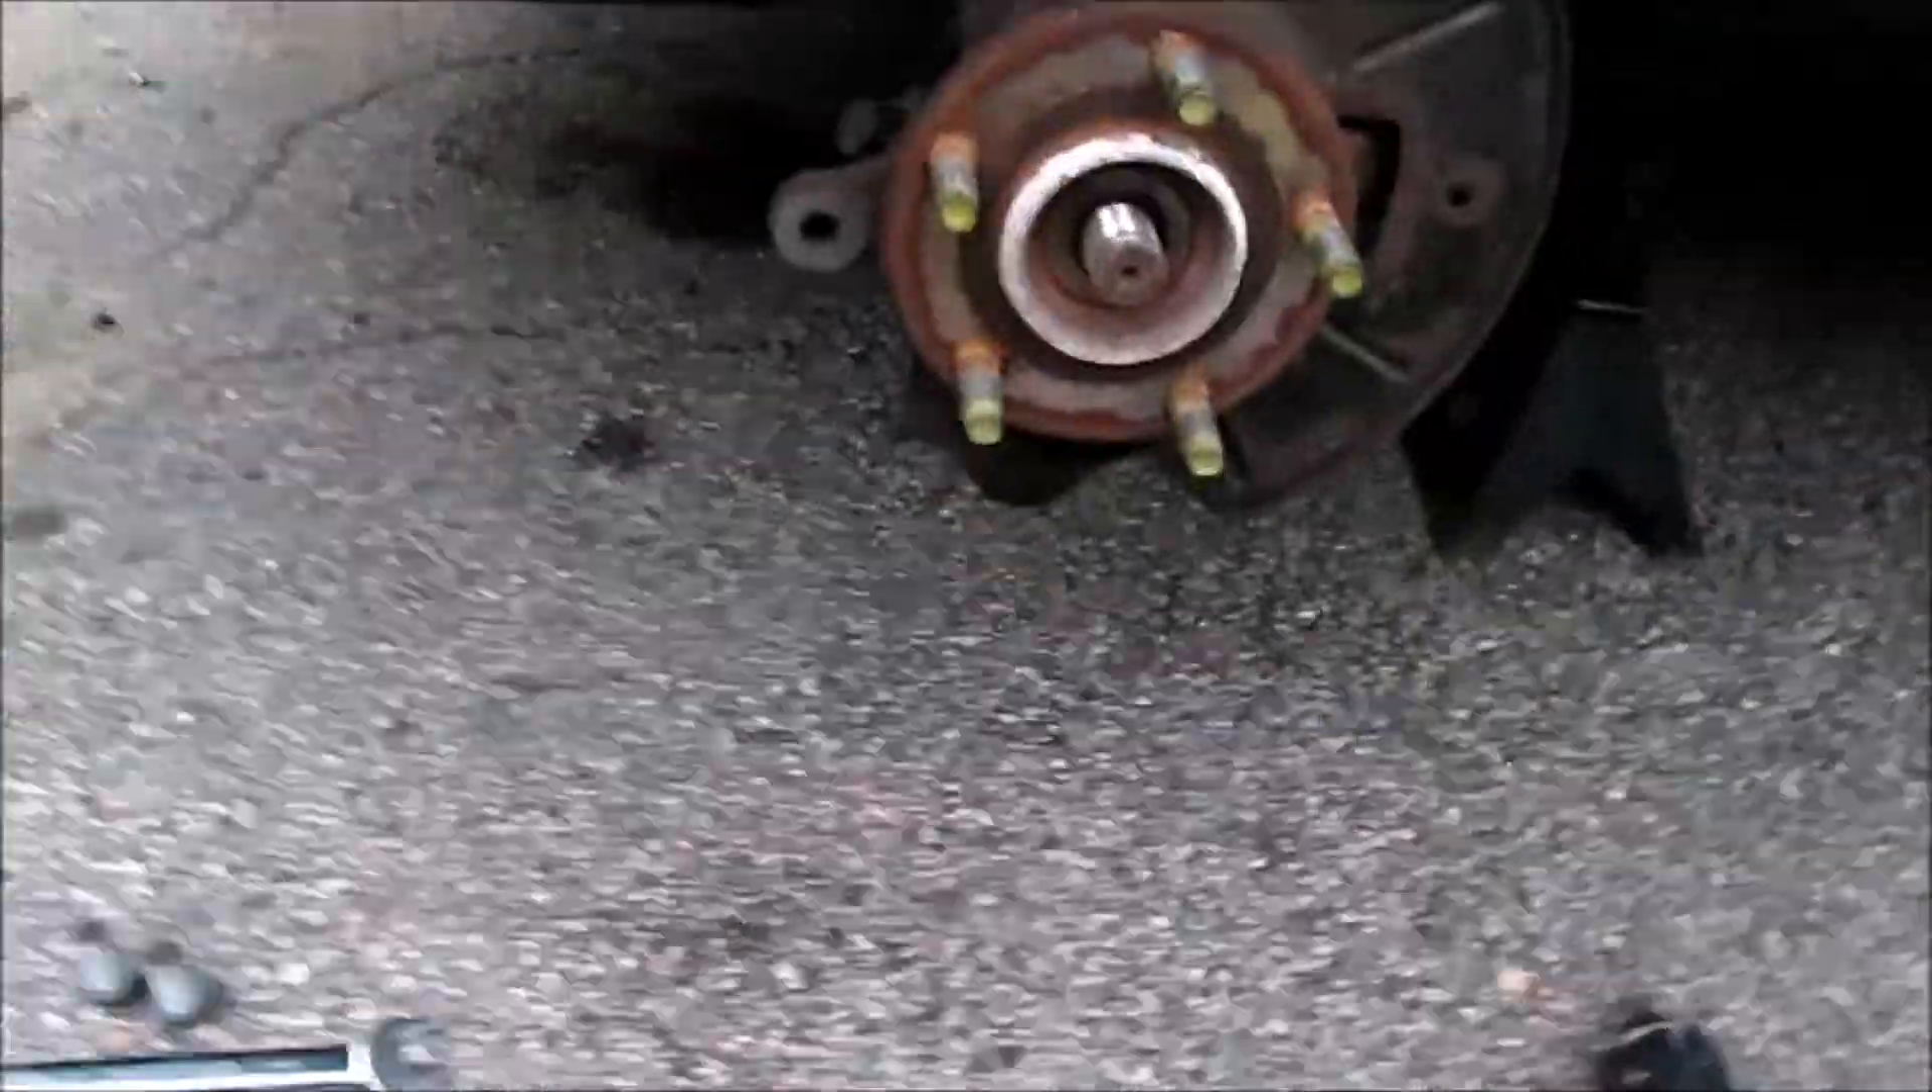We've got our rotor off. I've got the axle nut off.